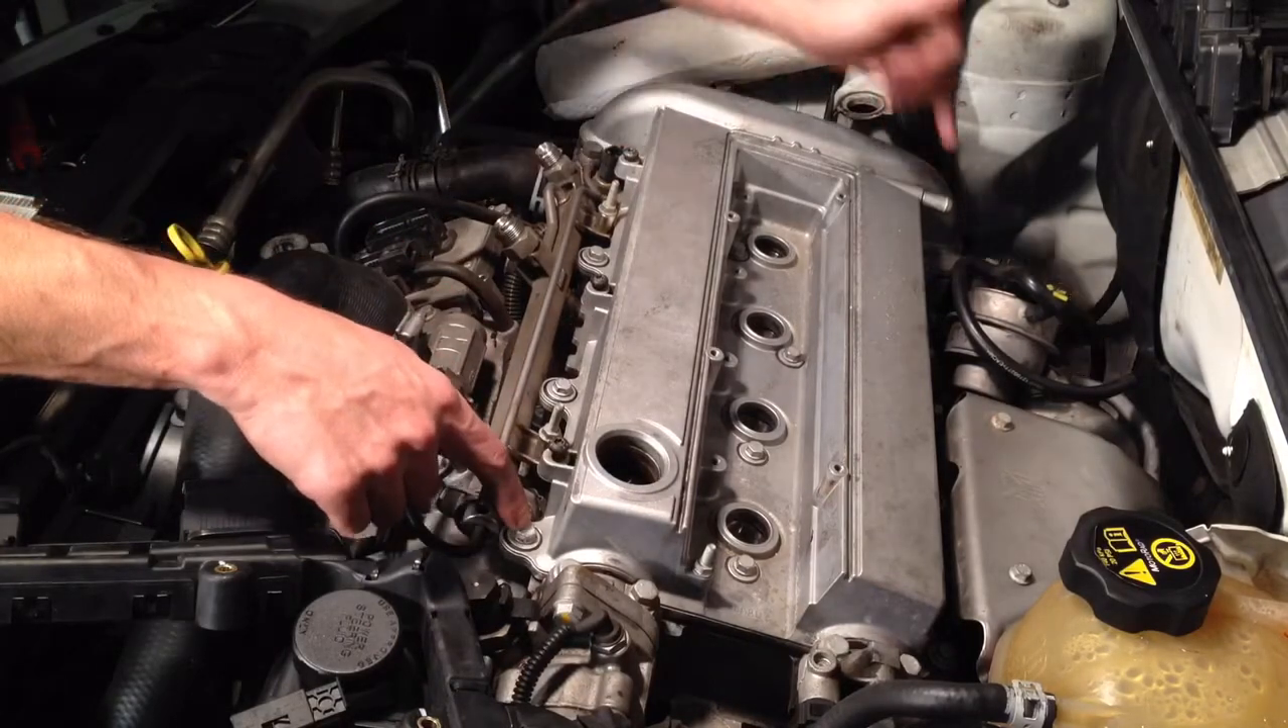All right guys we got the valve cover back in place.